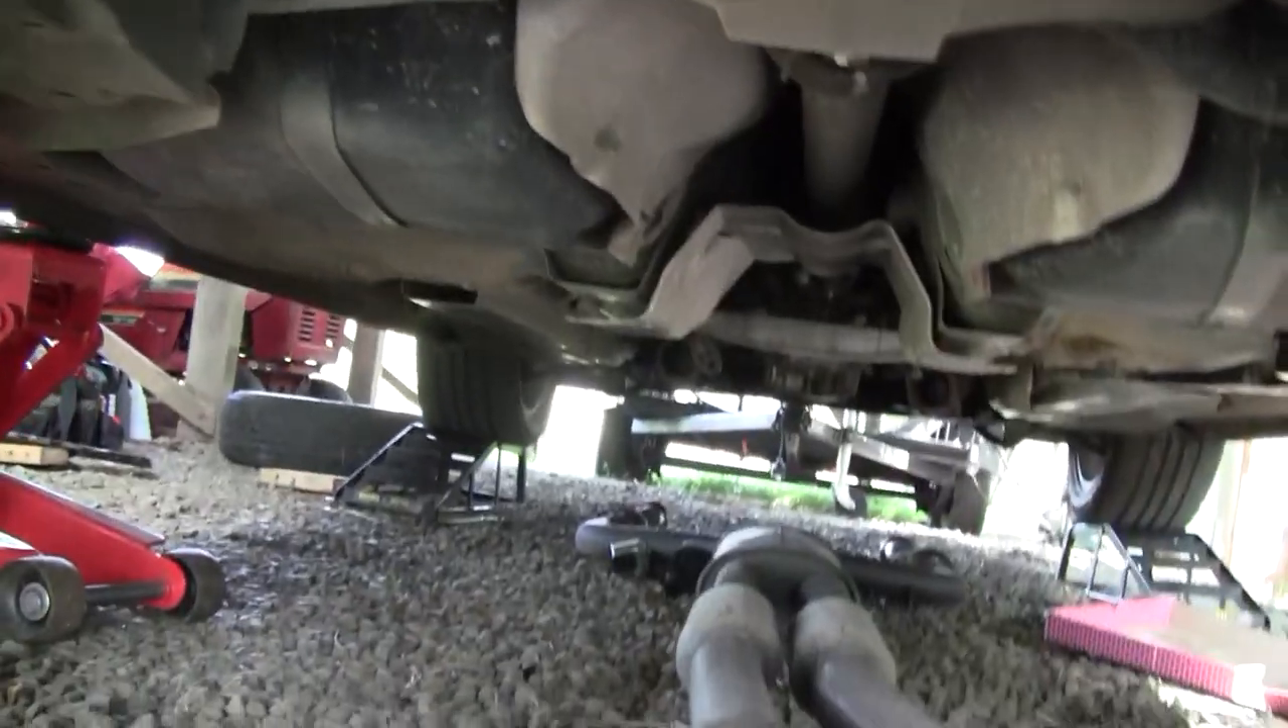There you go guys that's the exhaust pulled out.